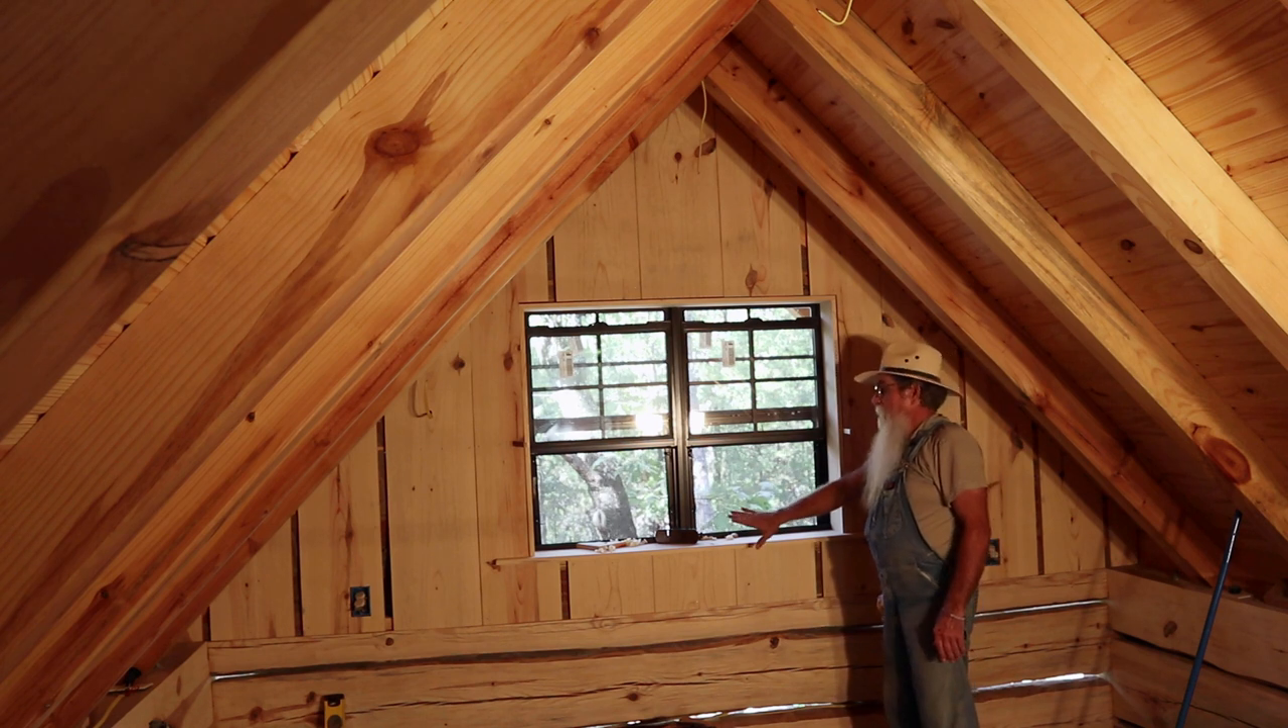Now, I went ahead and made up the window casement, and I've already got it set in there. Now, I did not video this.